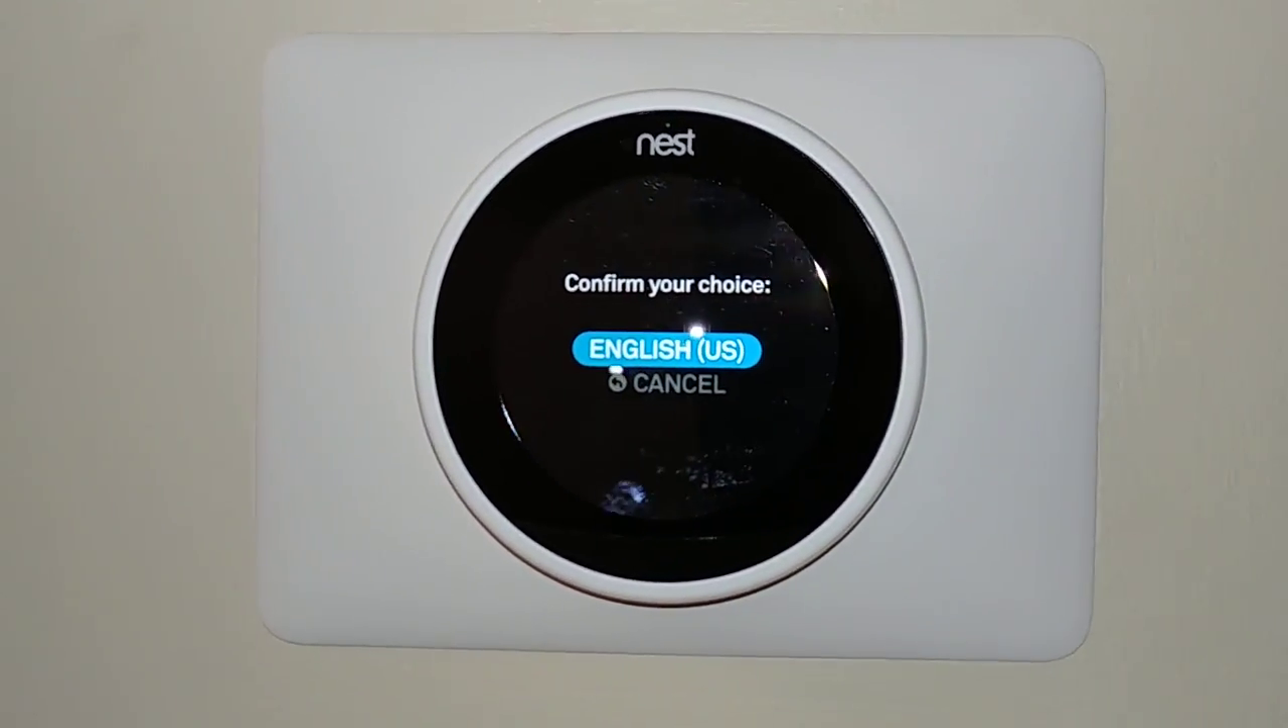All right got the power back on come back over here press the nest on and there we go we now have our nest installed and we've got the correct power to it.